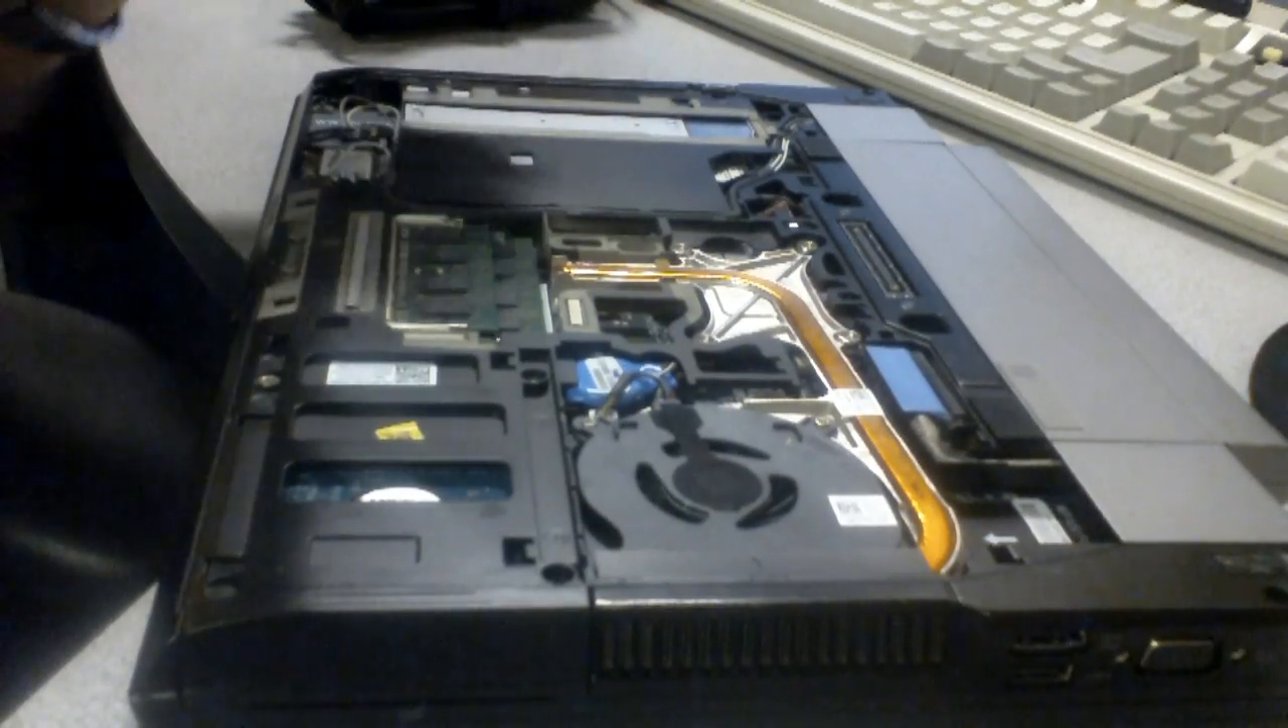Slide this cover back and up, and the bottom cover's off.